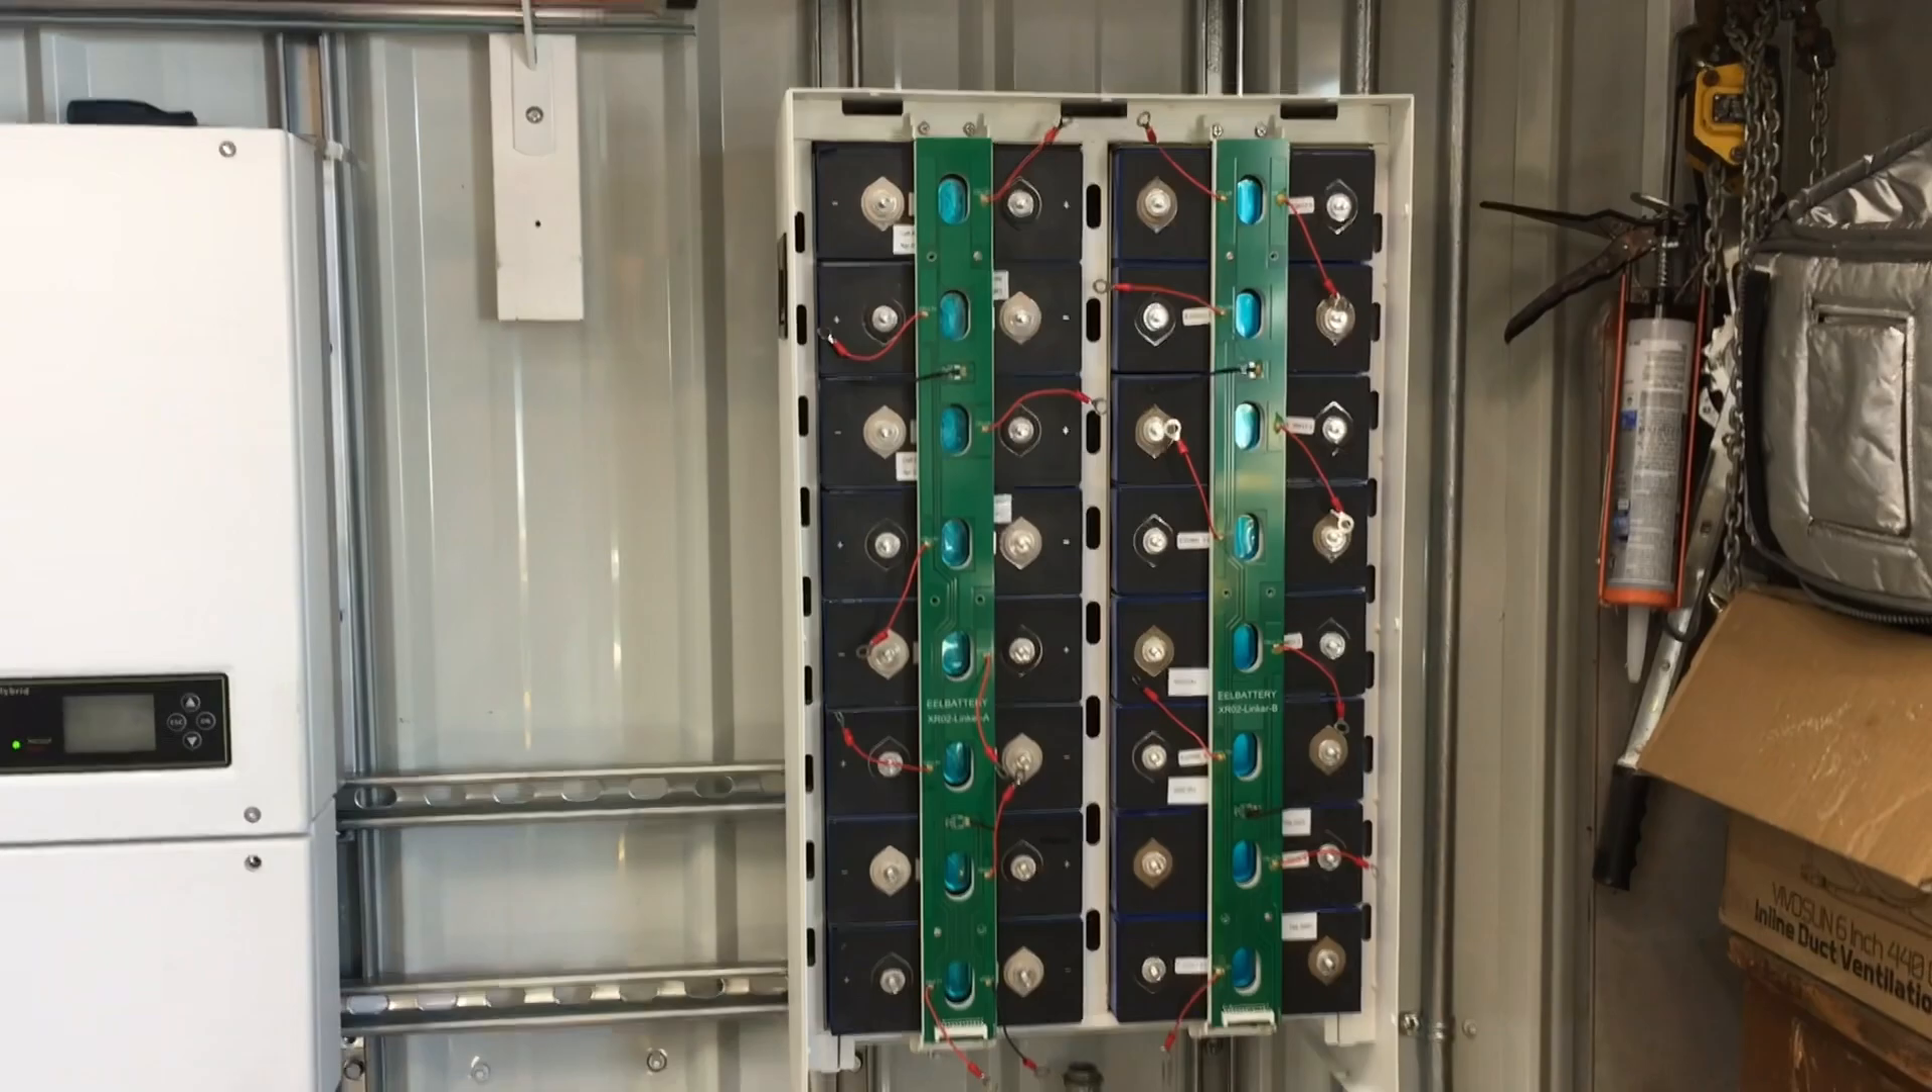We have the battery enclosure mounted on the wall and i've installed all 16 of the cells and then i've installed the linker bars which basically hold the batteries into the enclosure.